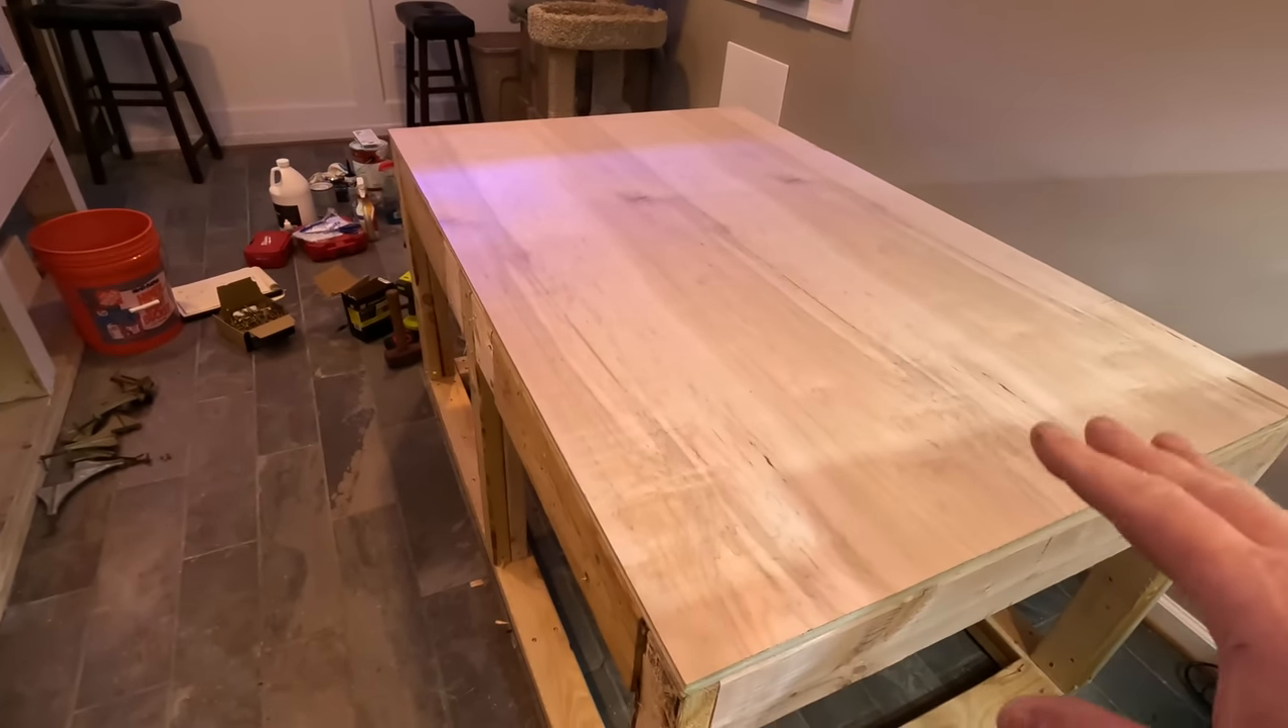But as far as the base goes, we went ahead and laid it on the stand because we're going to be doing the work up high.